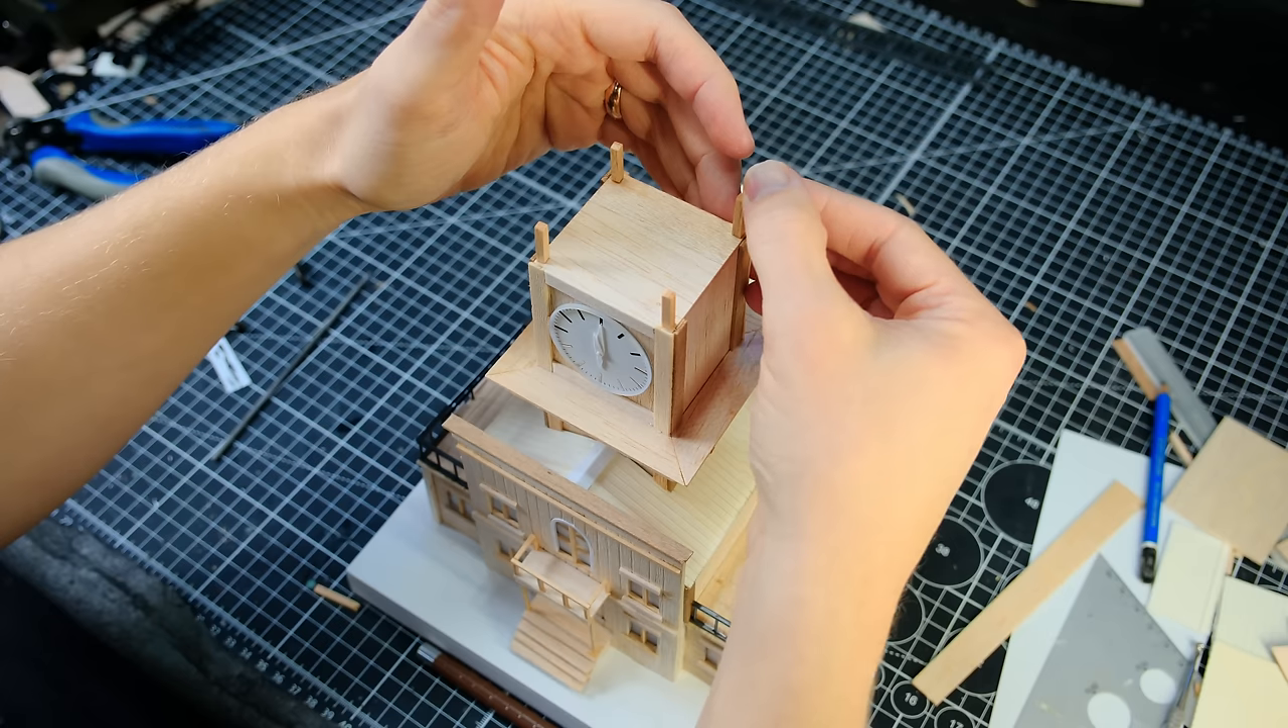I drilled some corresponding holes on the top of the tower, and then I stuck those posts in place.